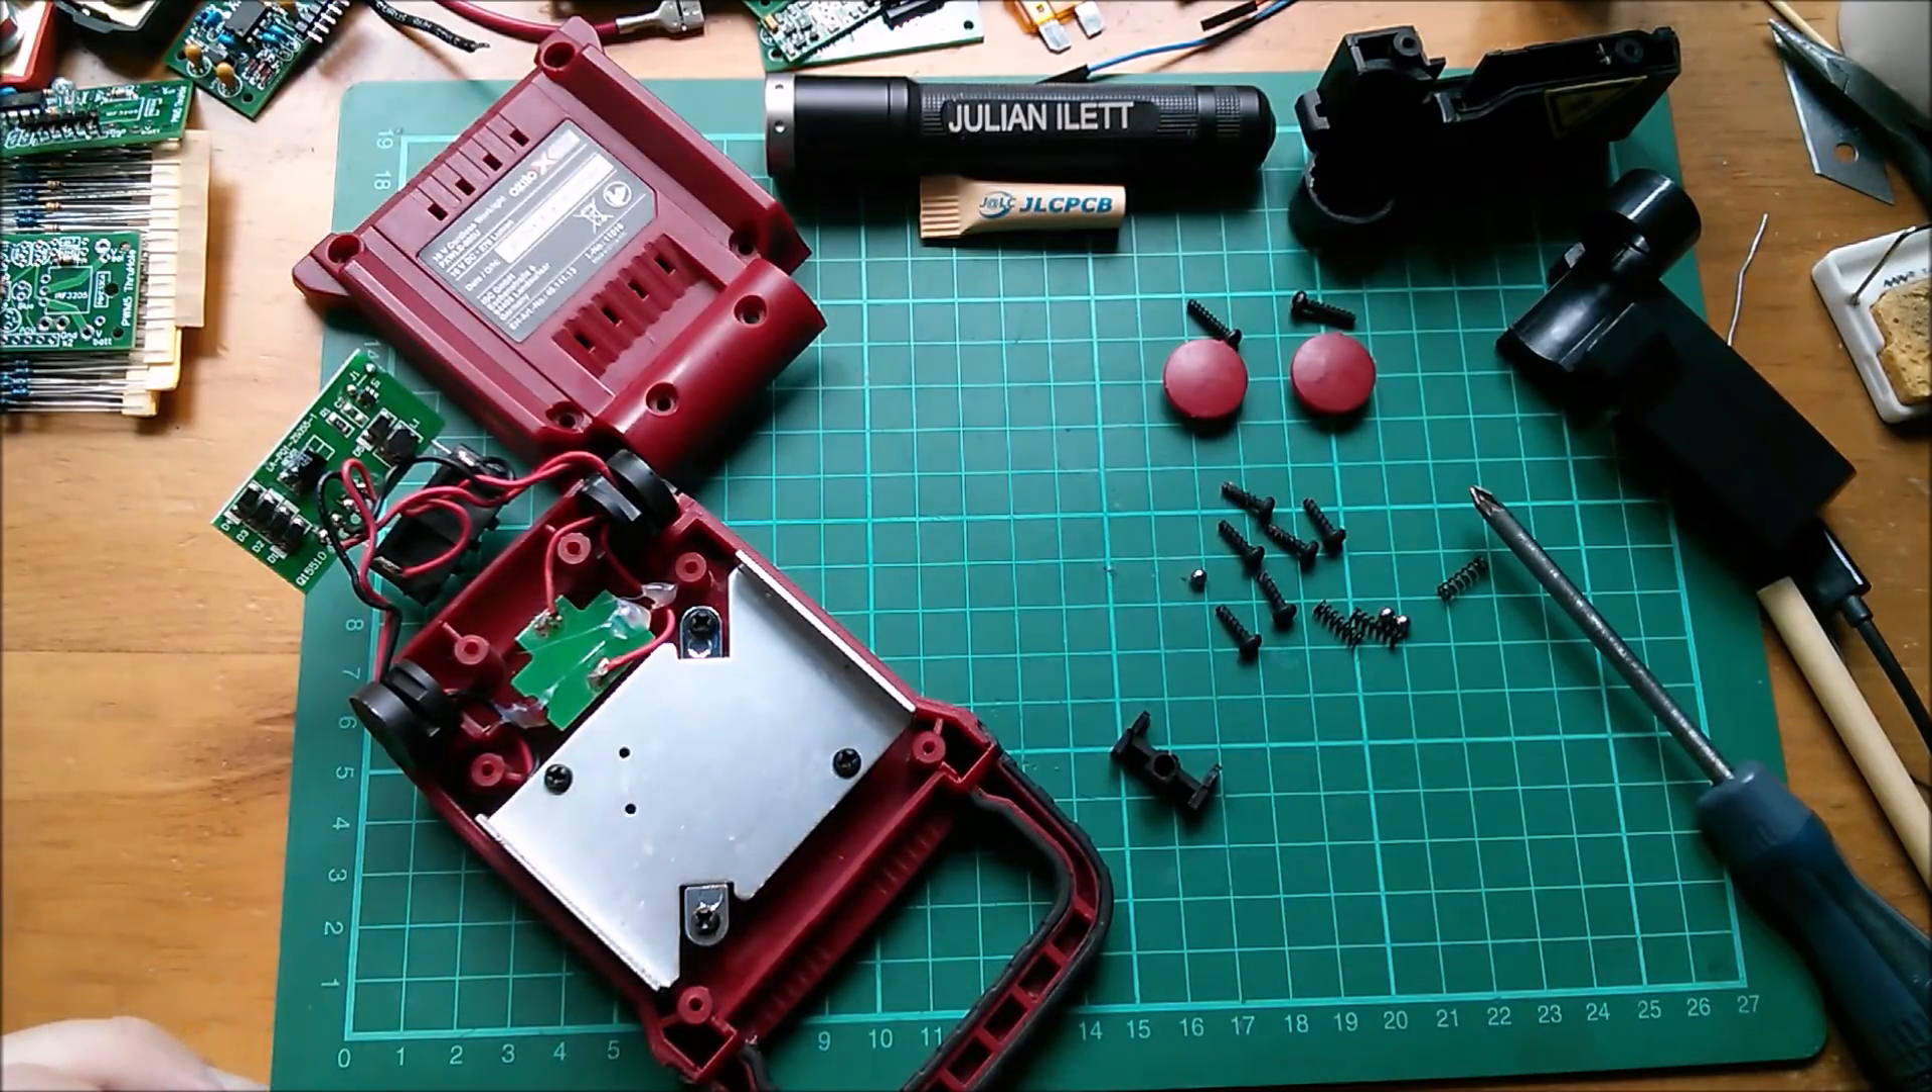Now i've put the heatsink back and i haven't put the little springy ball bearing thing in there.